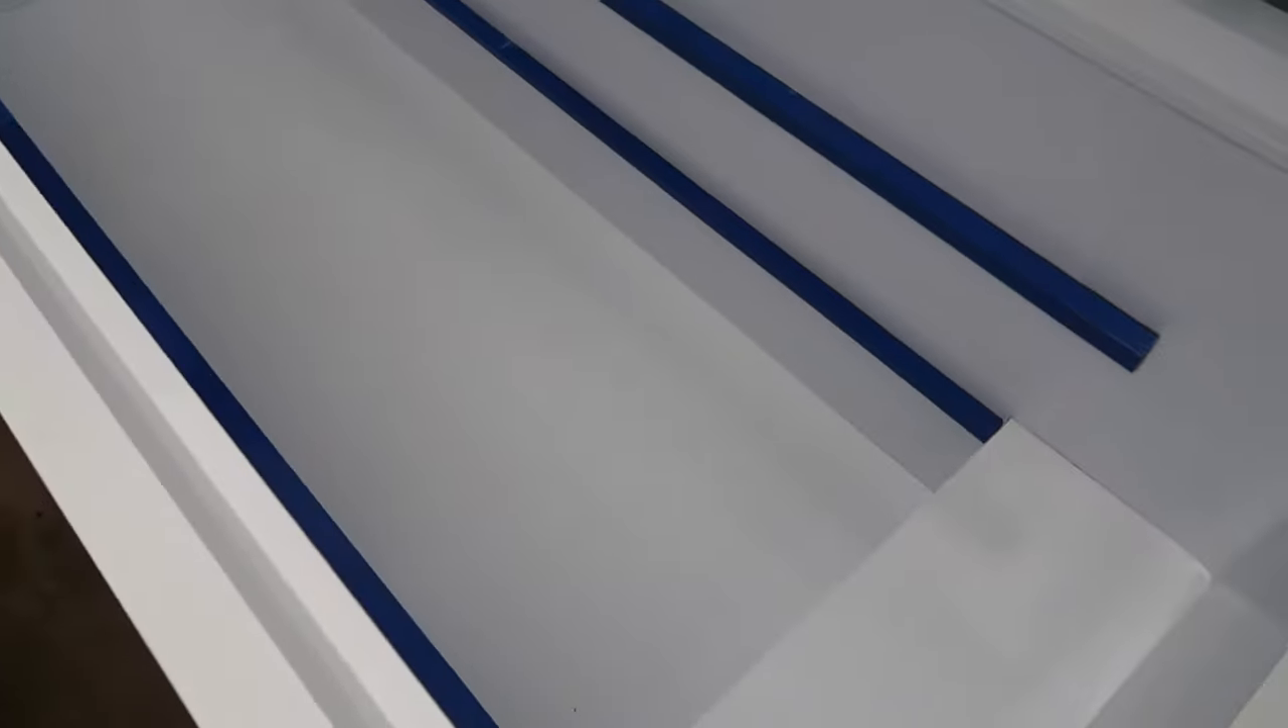We've got both sets of rails installed and now we're ready to put the baskets in and load them up with meat.